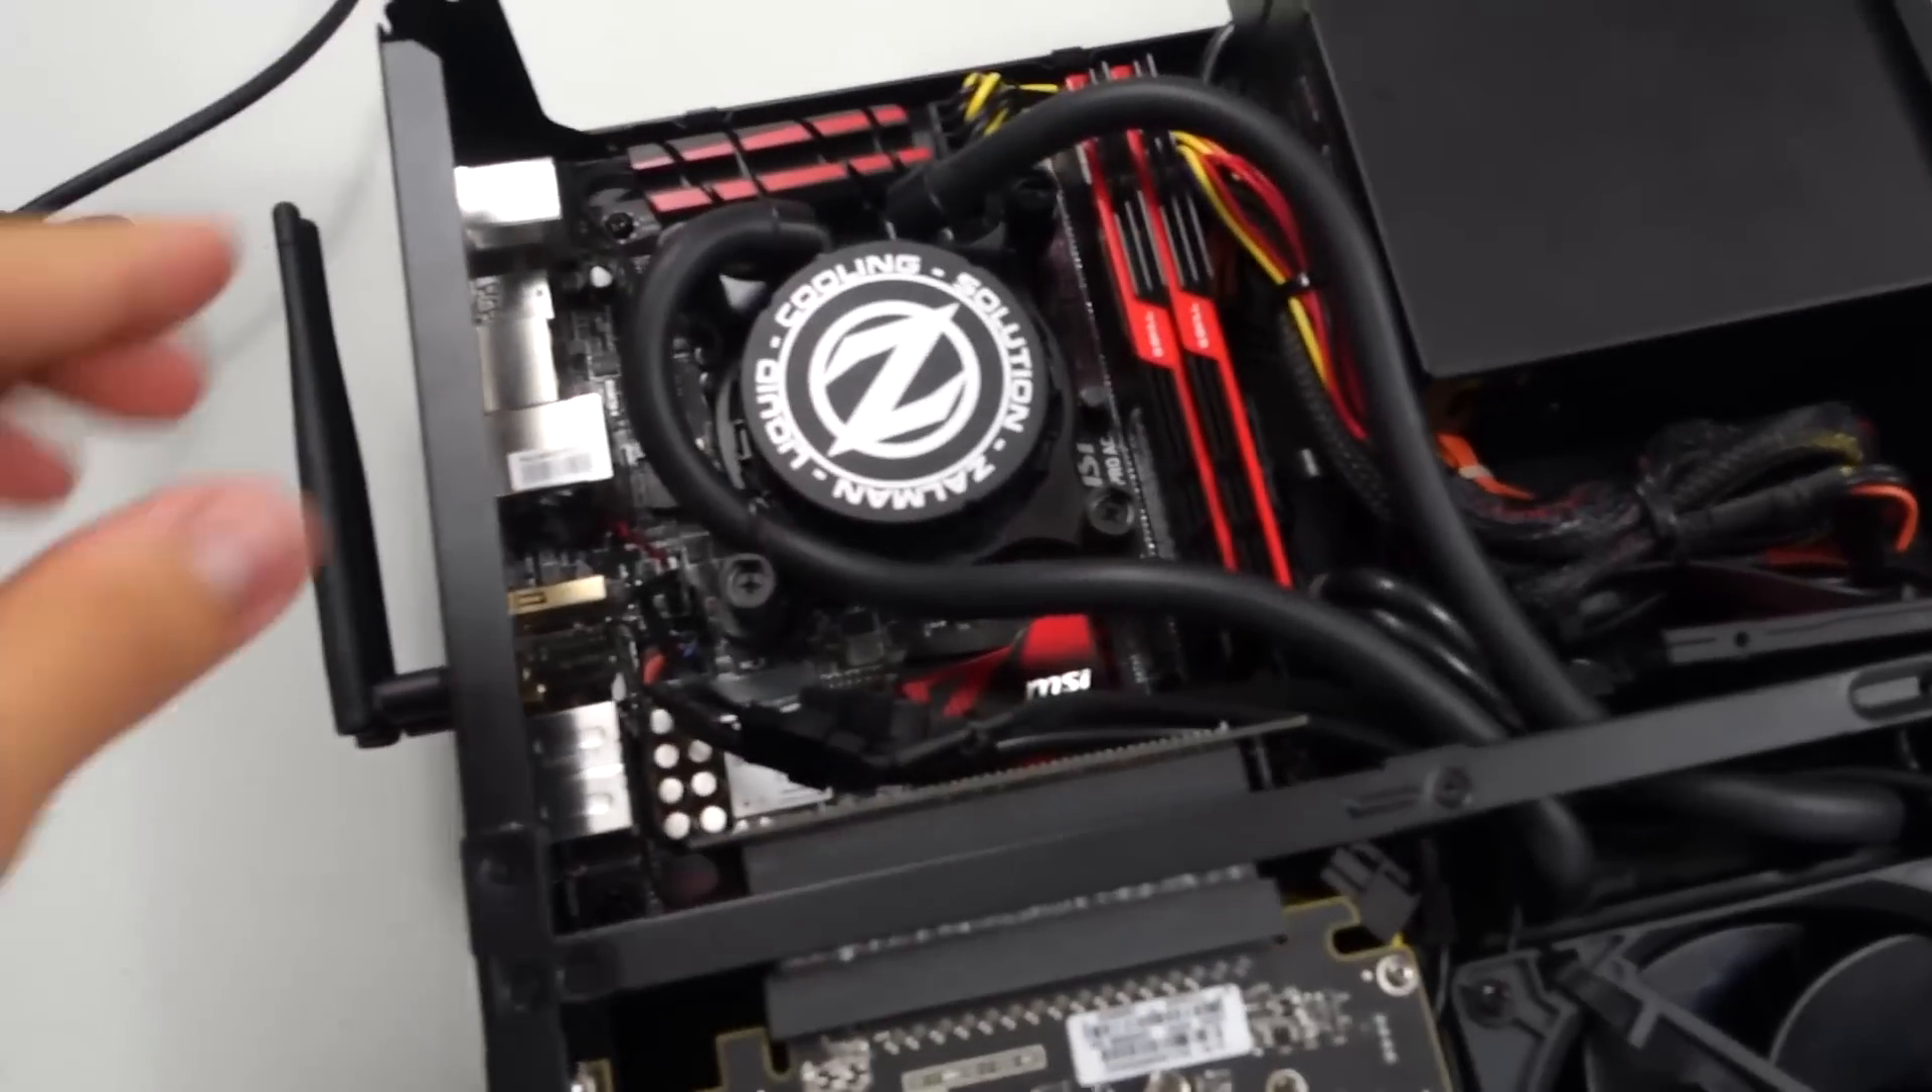So, yeah, I got the CPU block on there all right.